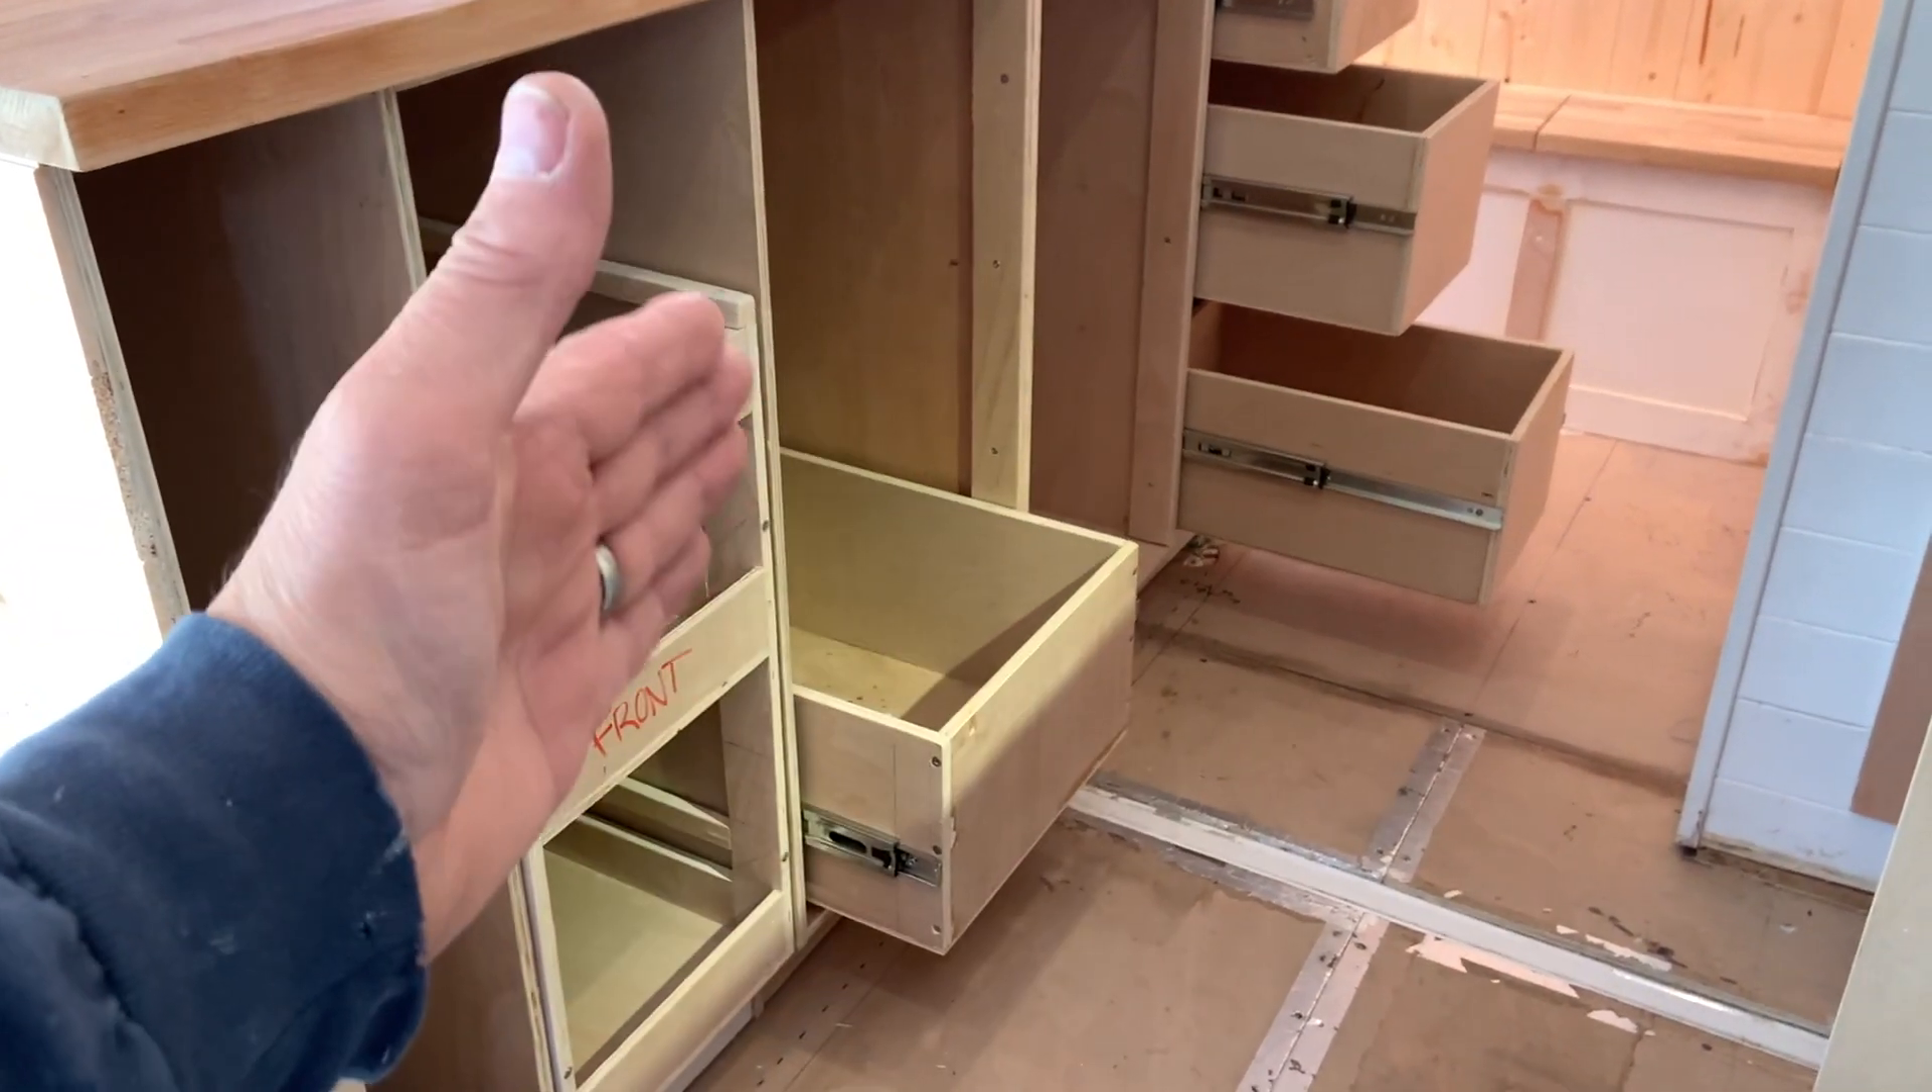And these are all the drawer units finally installed.